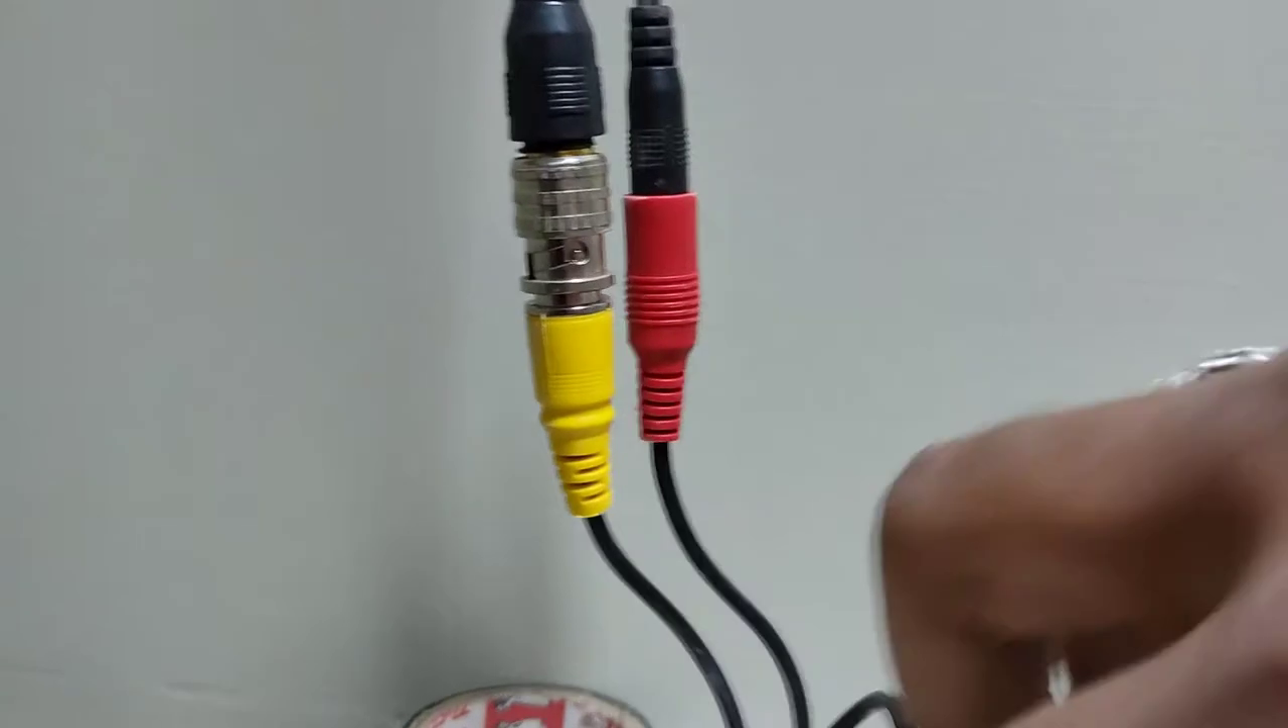یہ ہماری ڈی سی پین اور بی این سی پین لگ چکی ہے۔